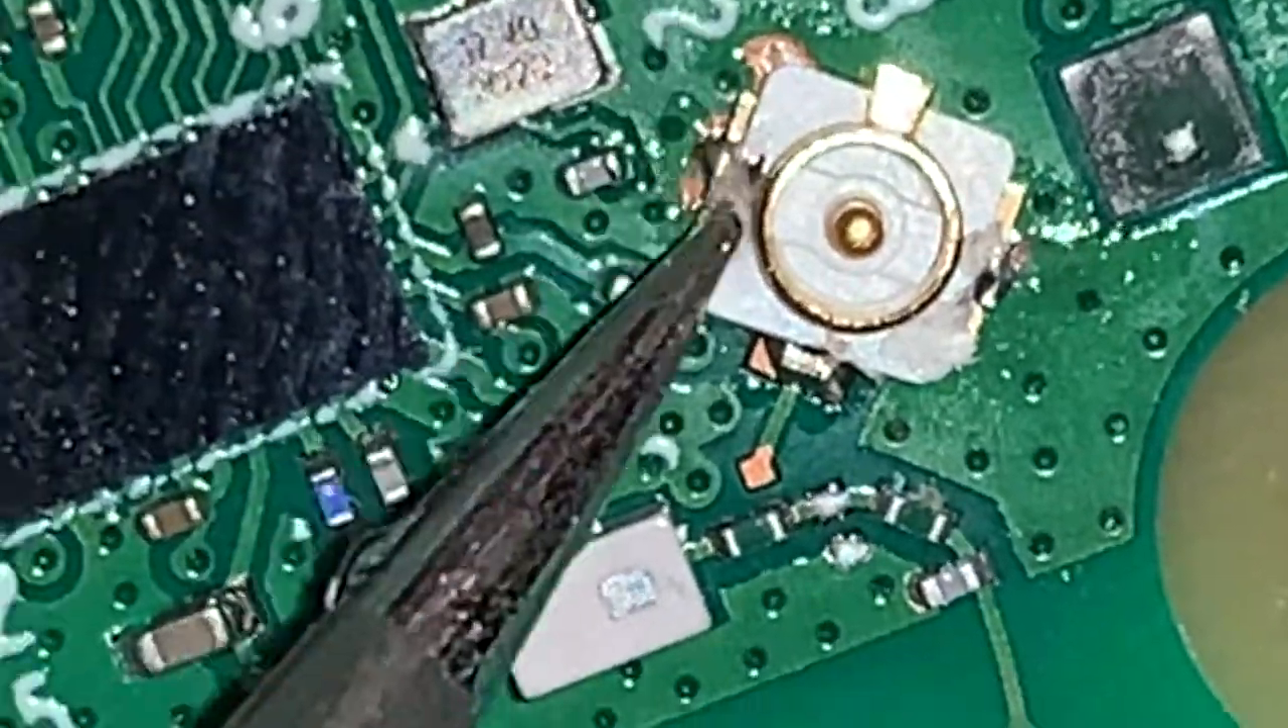This took two tries, as I broke the first connector when testing the mechanical connection, which did not pass the test, but I eventually got a connector in place.